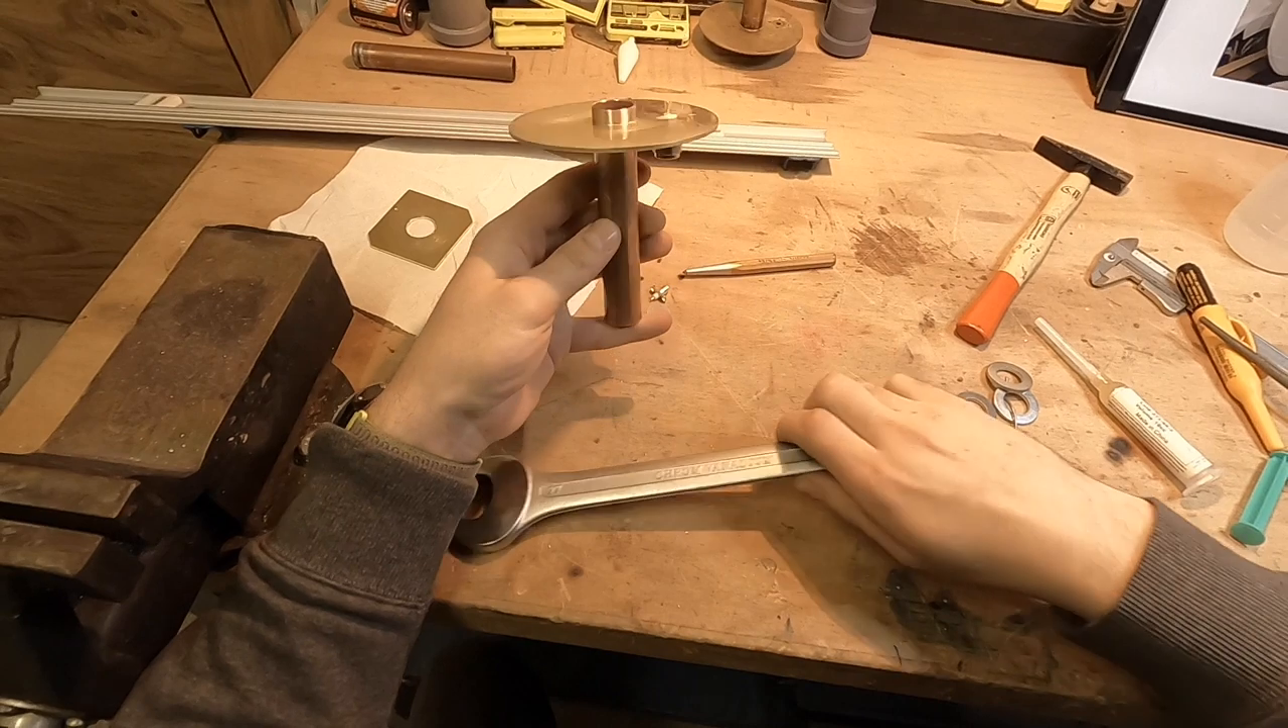So the reflector is mounted on the waveguide now and we have to put it in so that the waveguide is that the beginning of the waveguide is about 10 millimeters from the top side of the reflector.